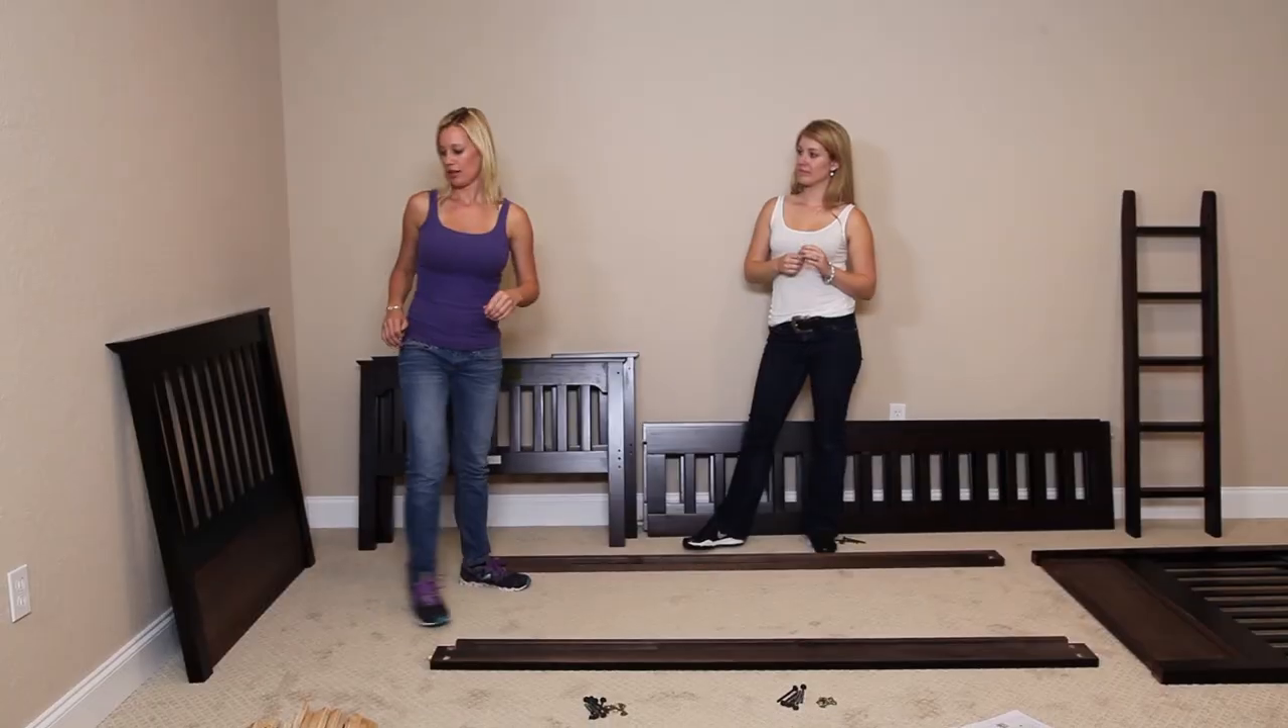All right, now we have a completed ladder.